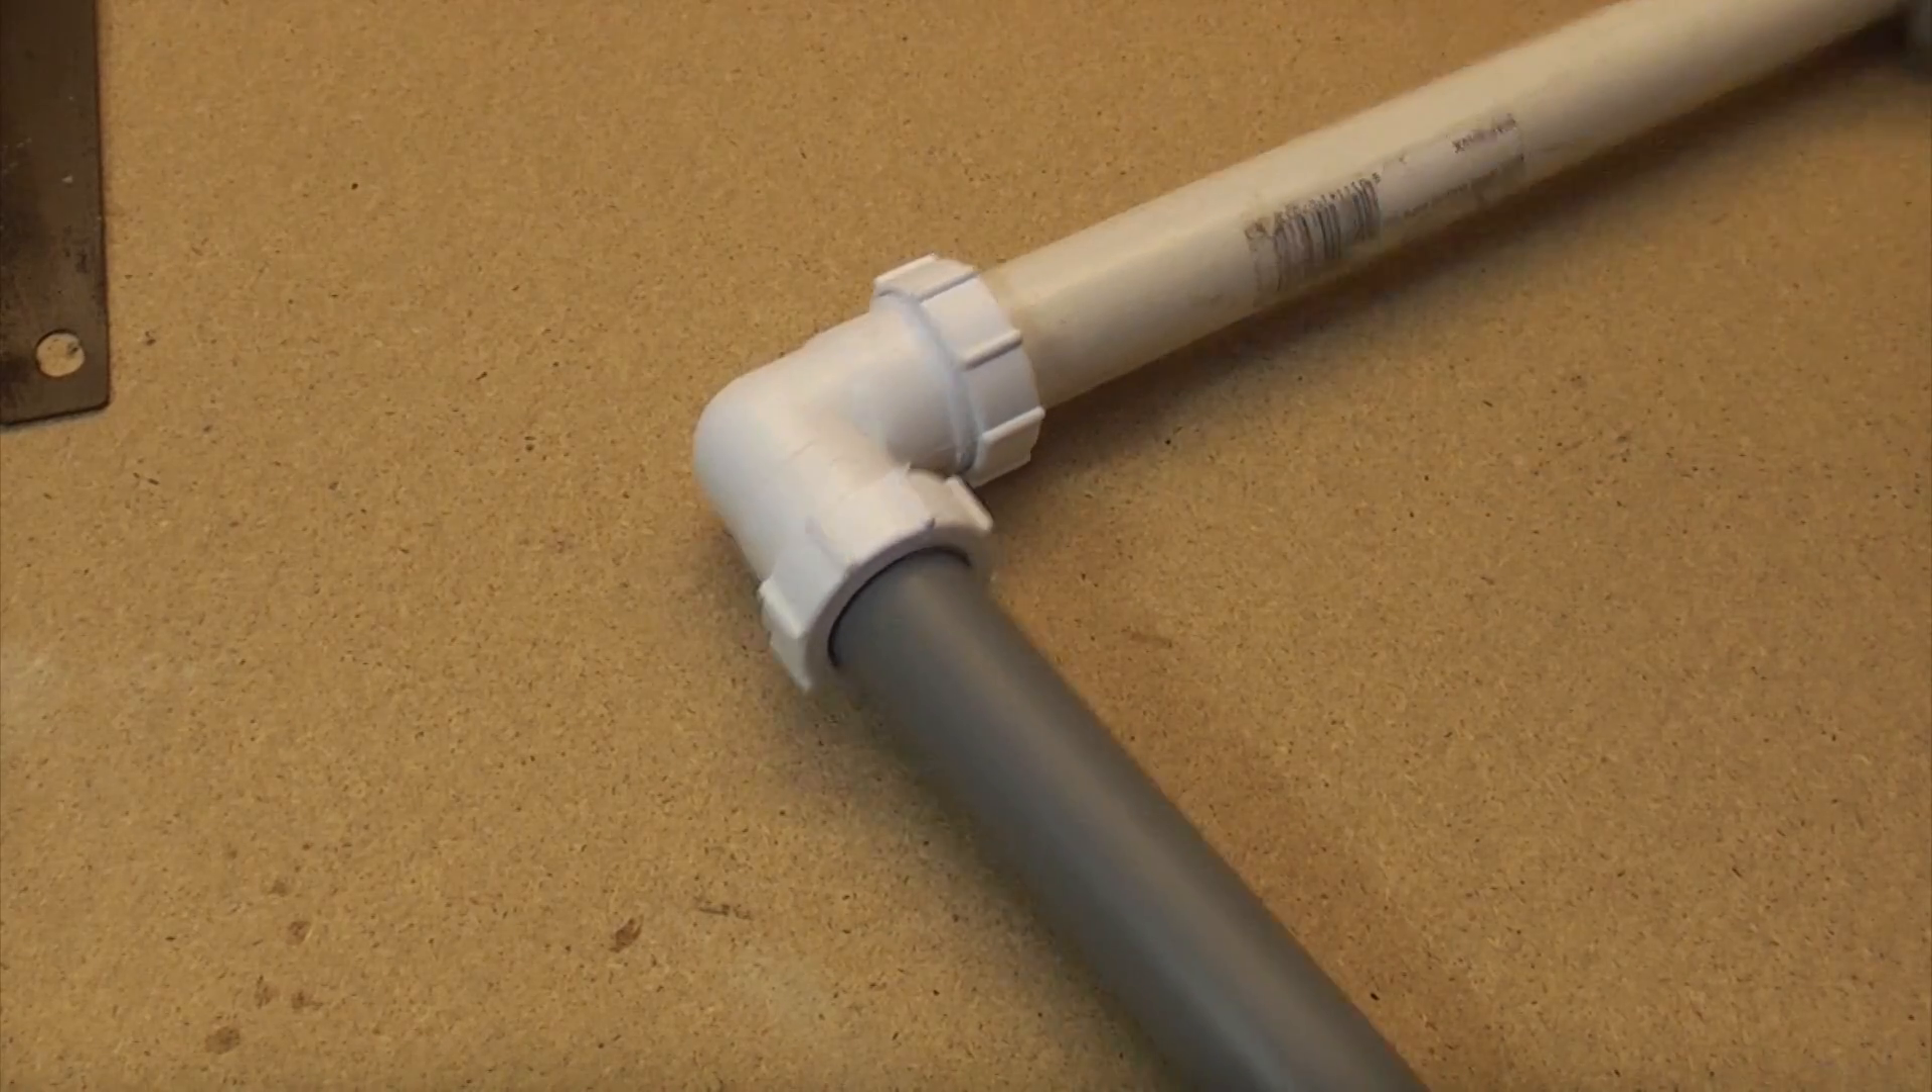So now we've got two different pipes that are connected together. We've got the push fit and the solvent weld.